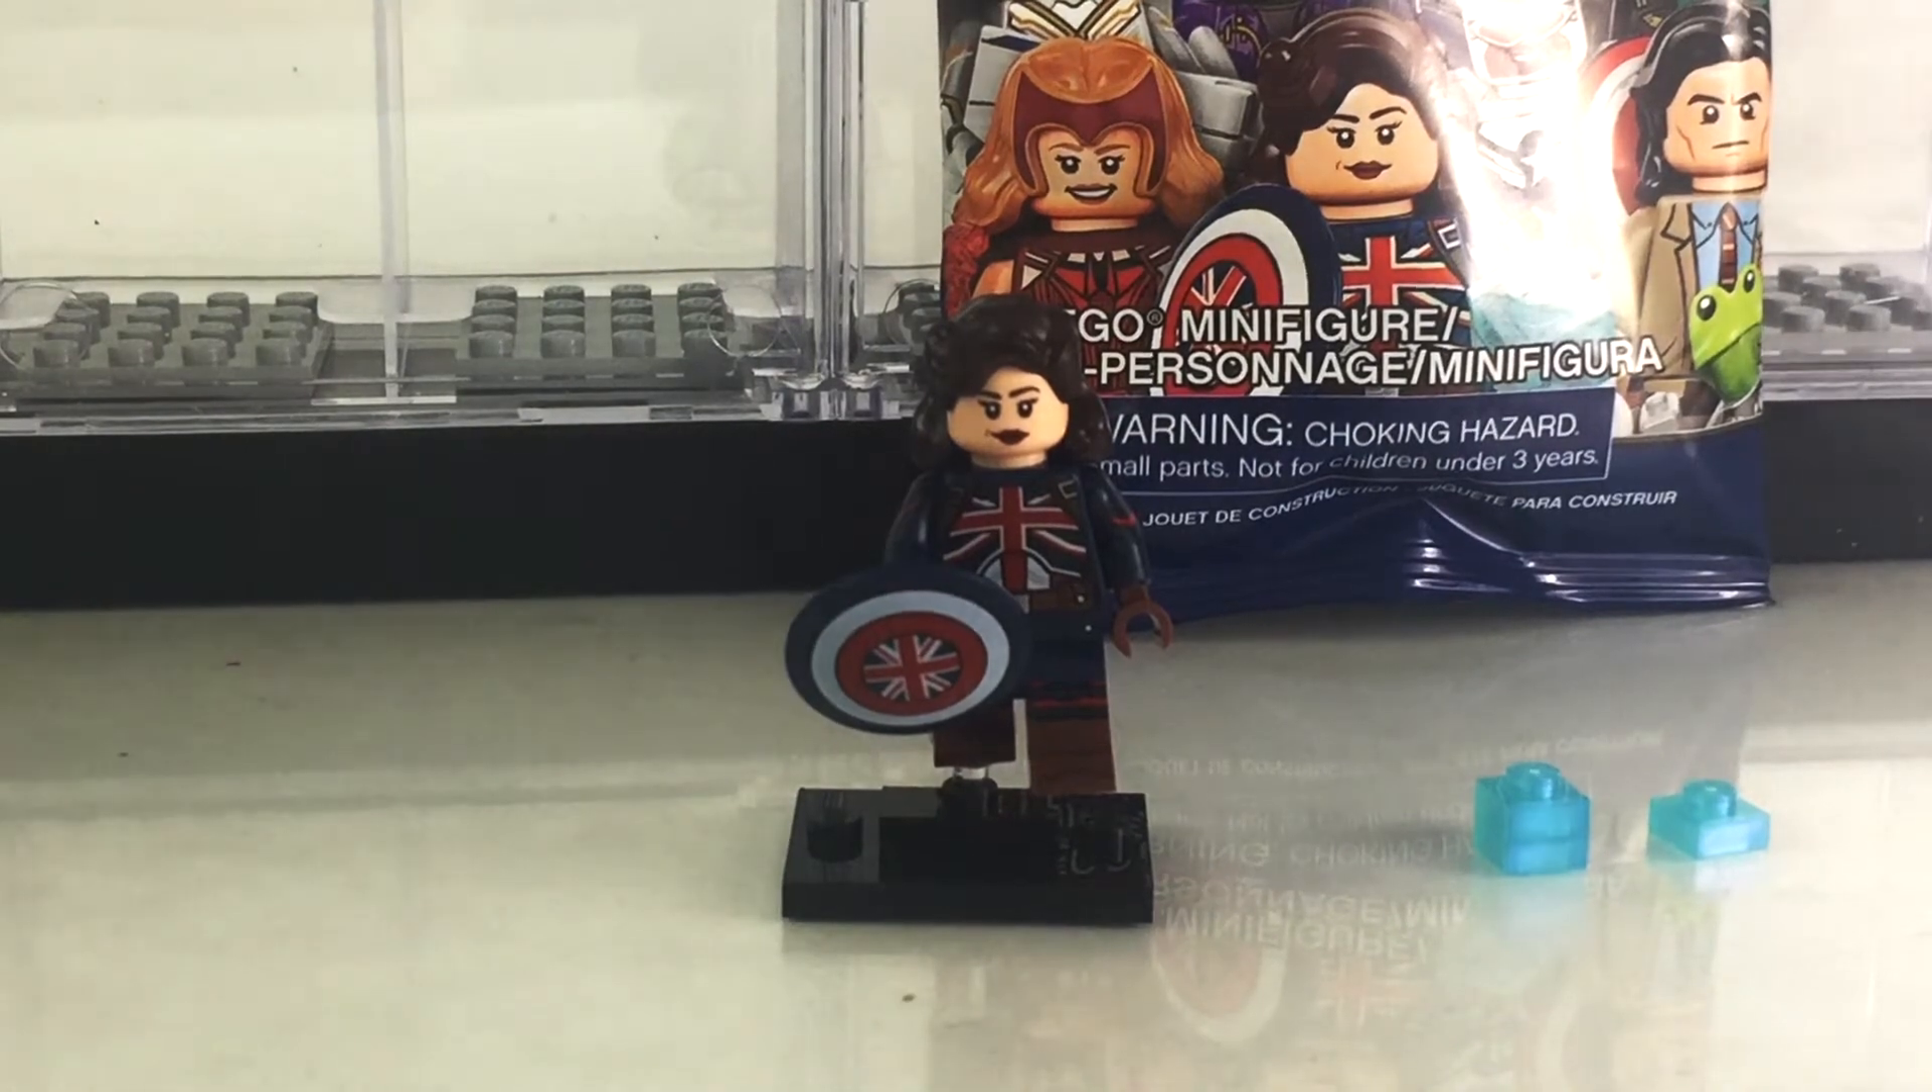Here's a look at peggy carter fully assembled.